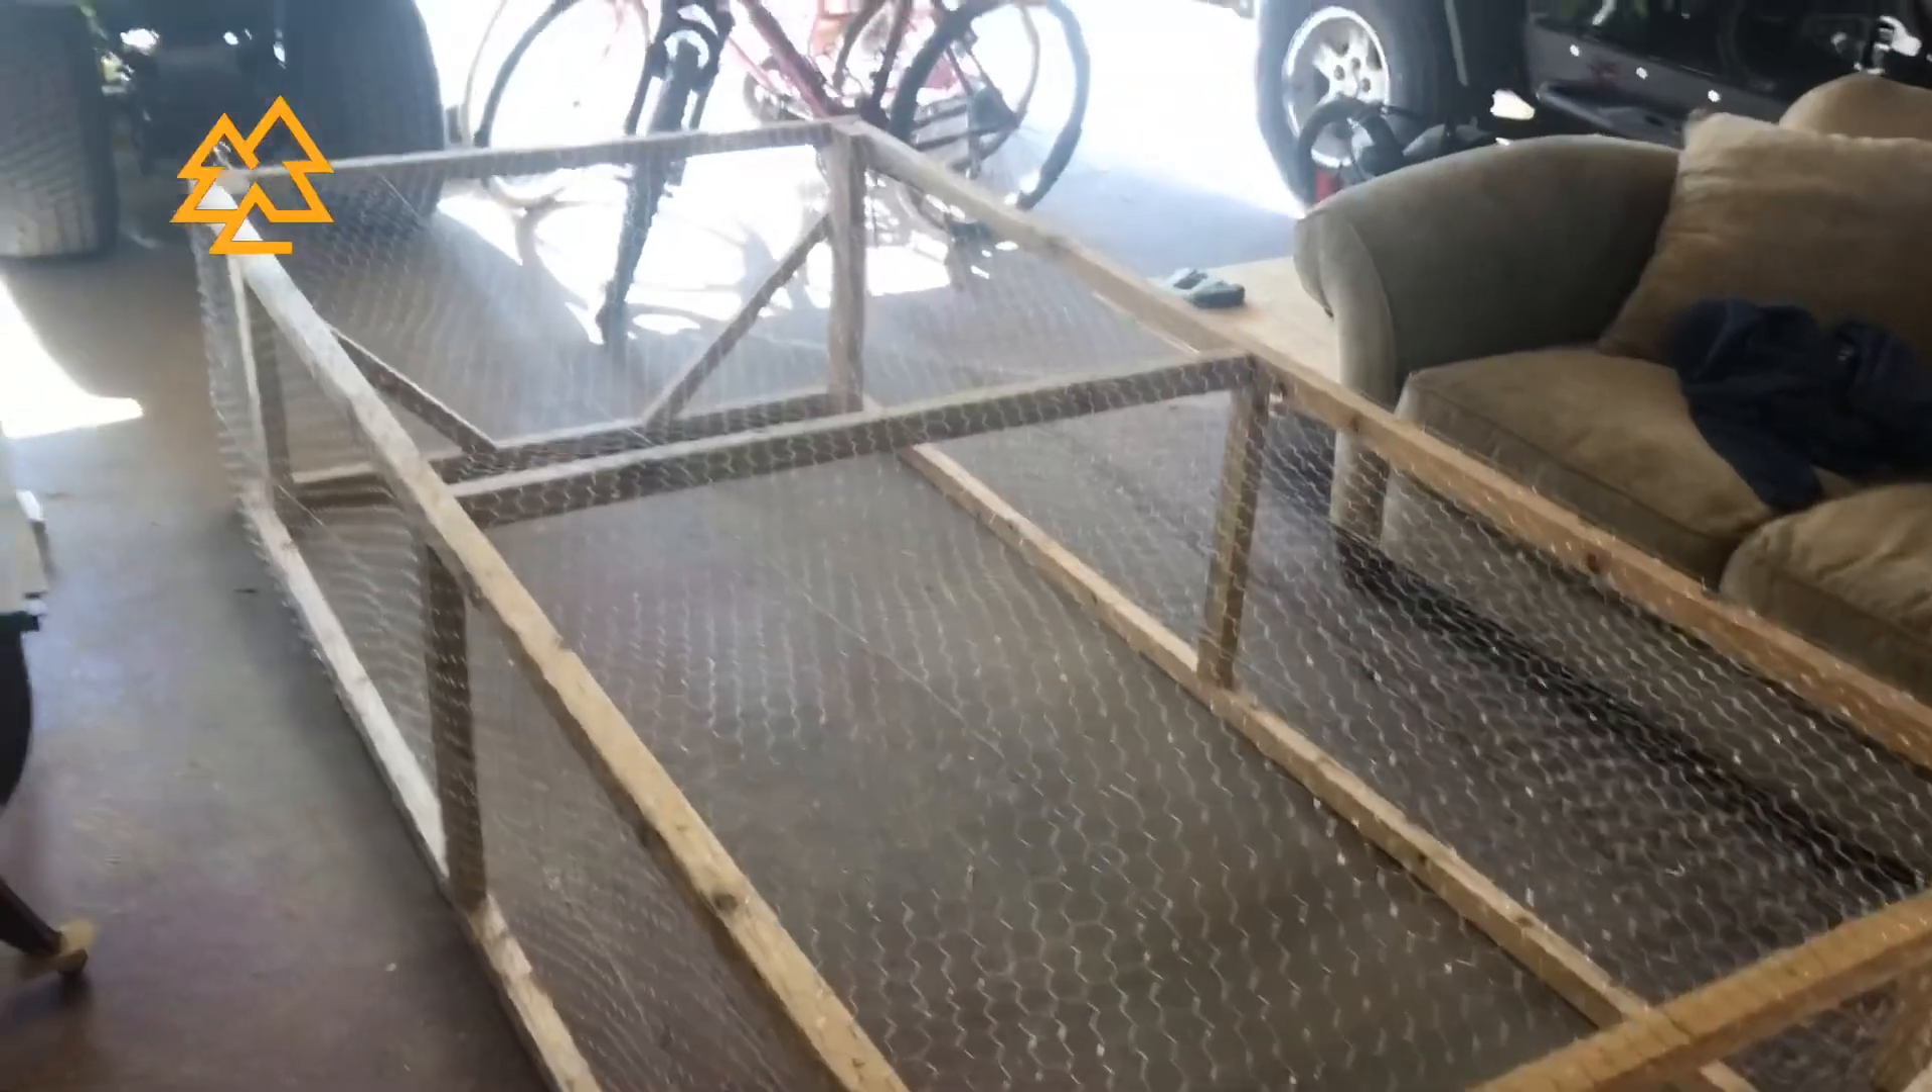The lid is done we got all the poultry net on it.